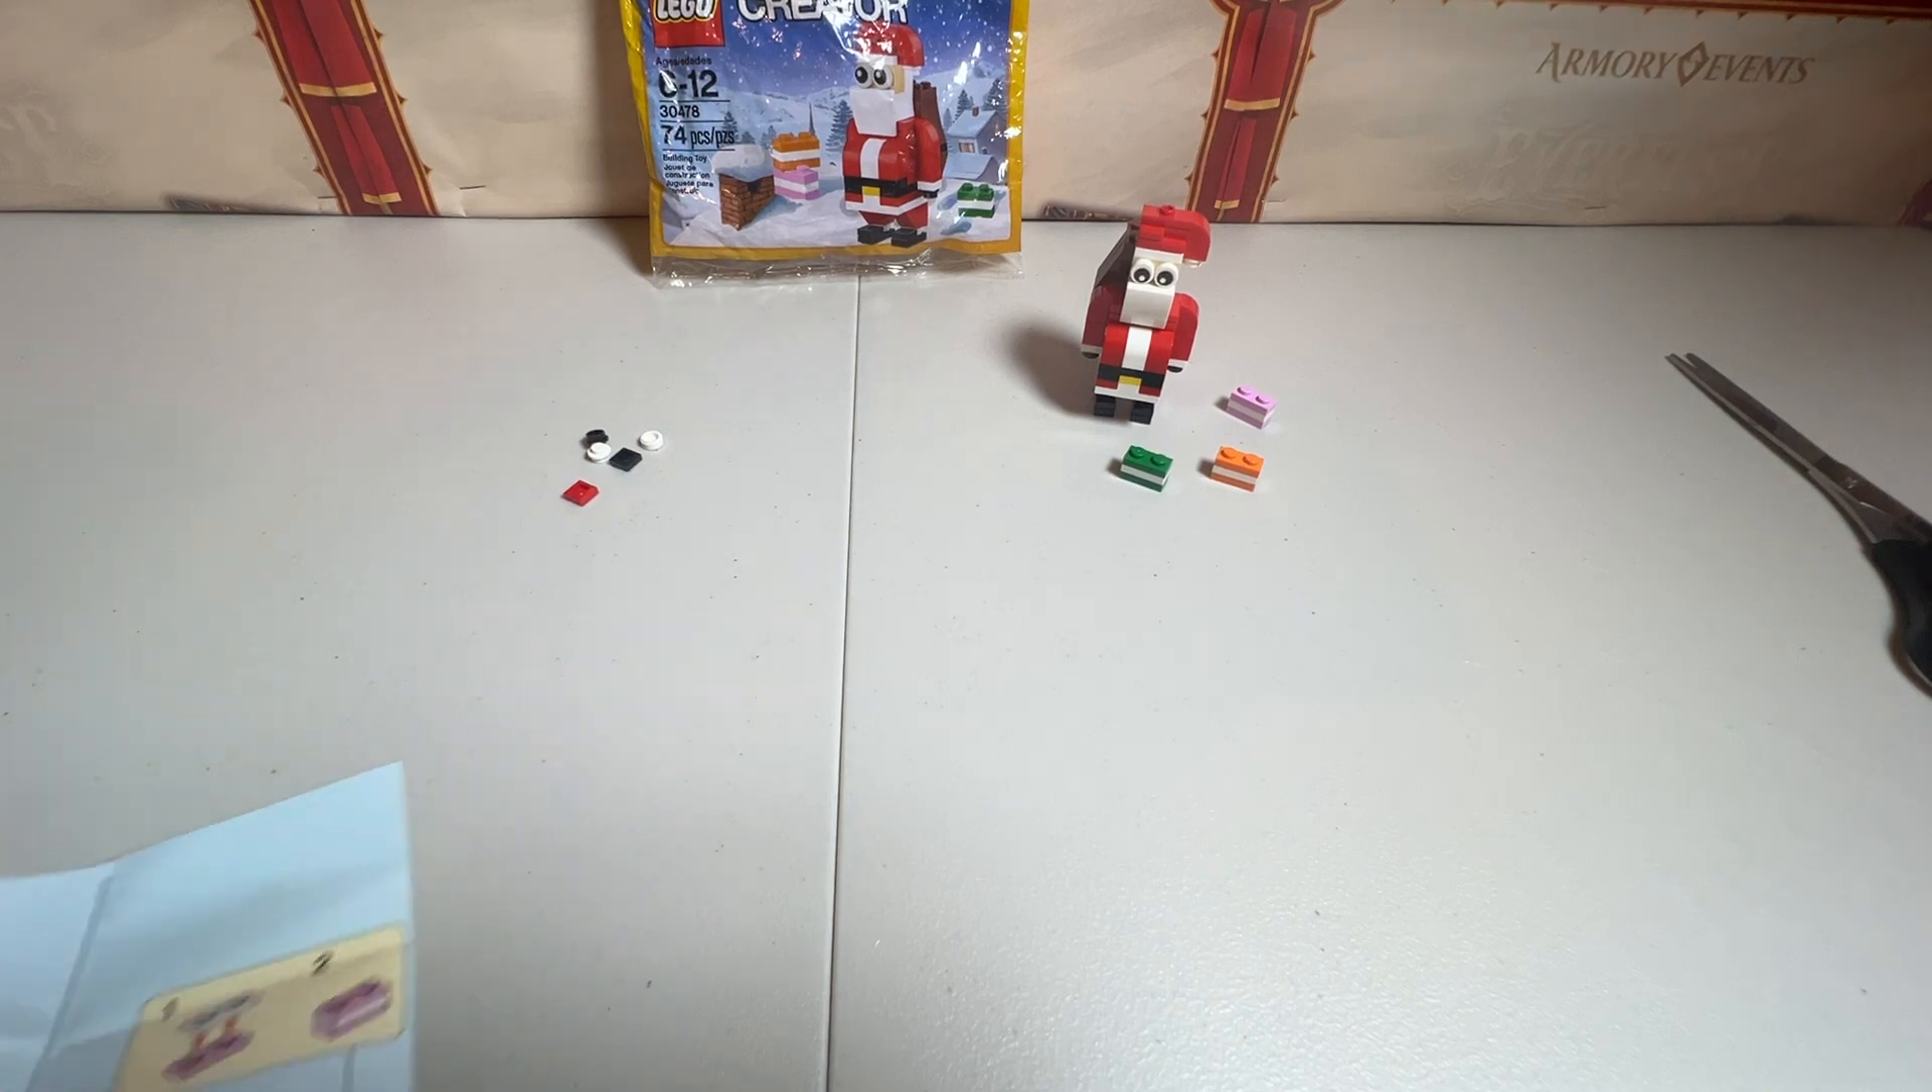We have made our Santa Claus.